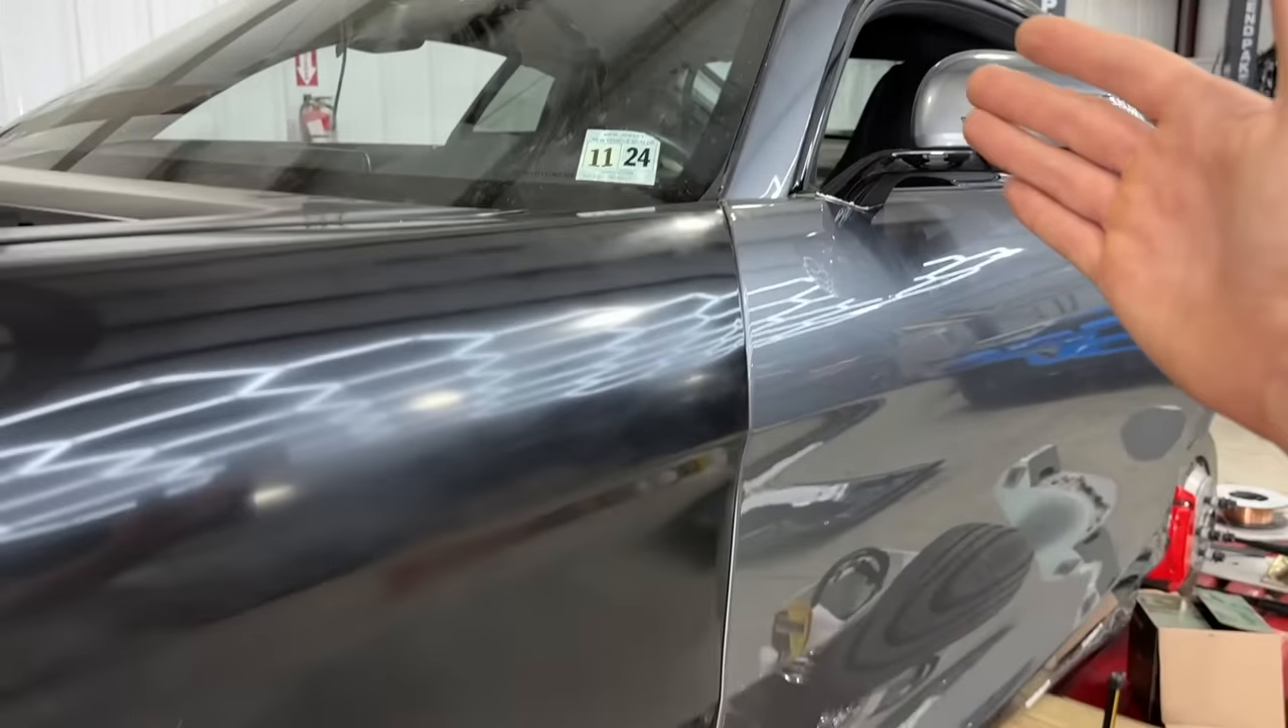Also the fitment is just perfect on the door right there super good fitment.